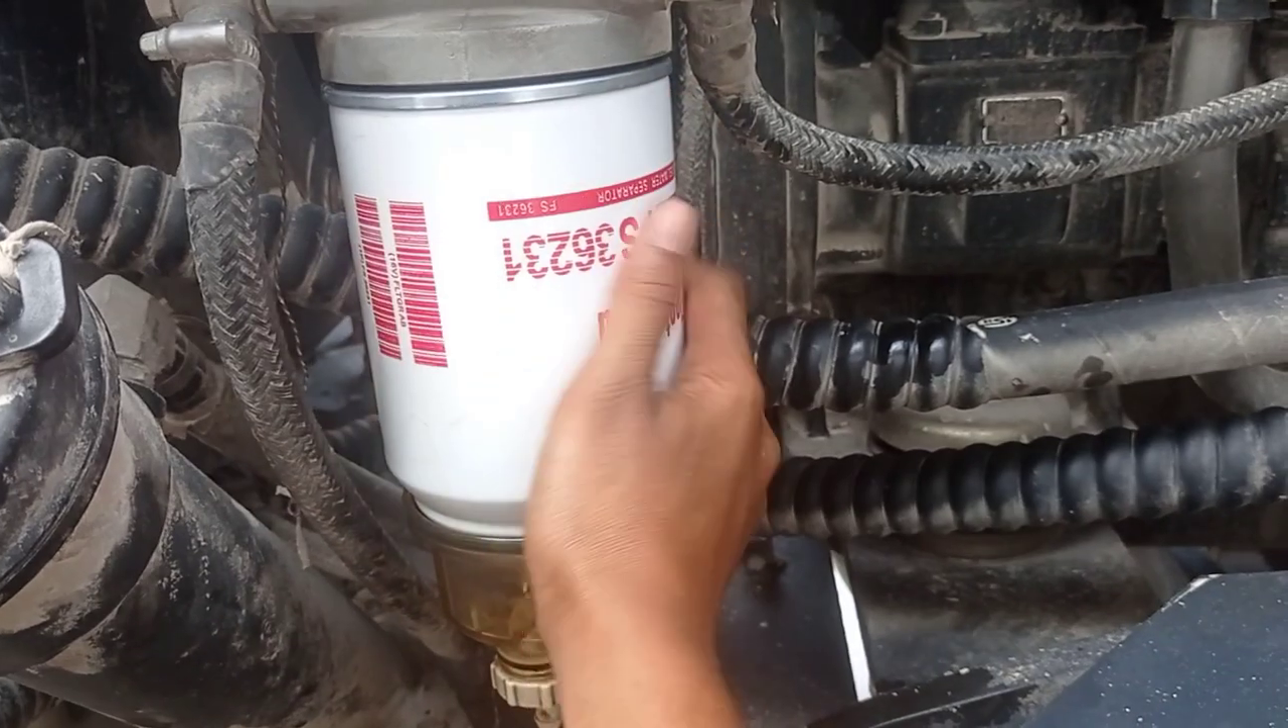Oke Kita sudah Terpasang Filter solar Yang barunya Water separator Filternya.